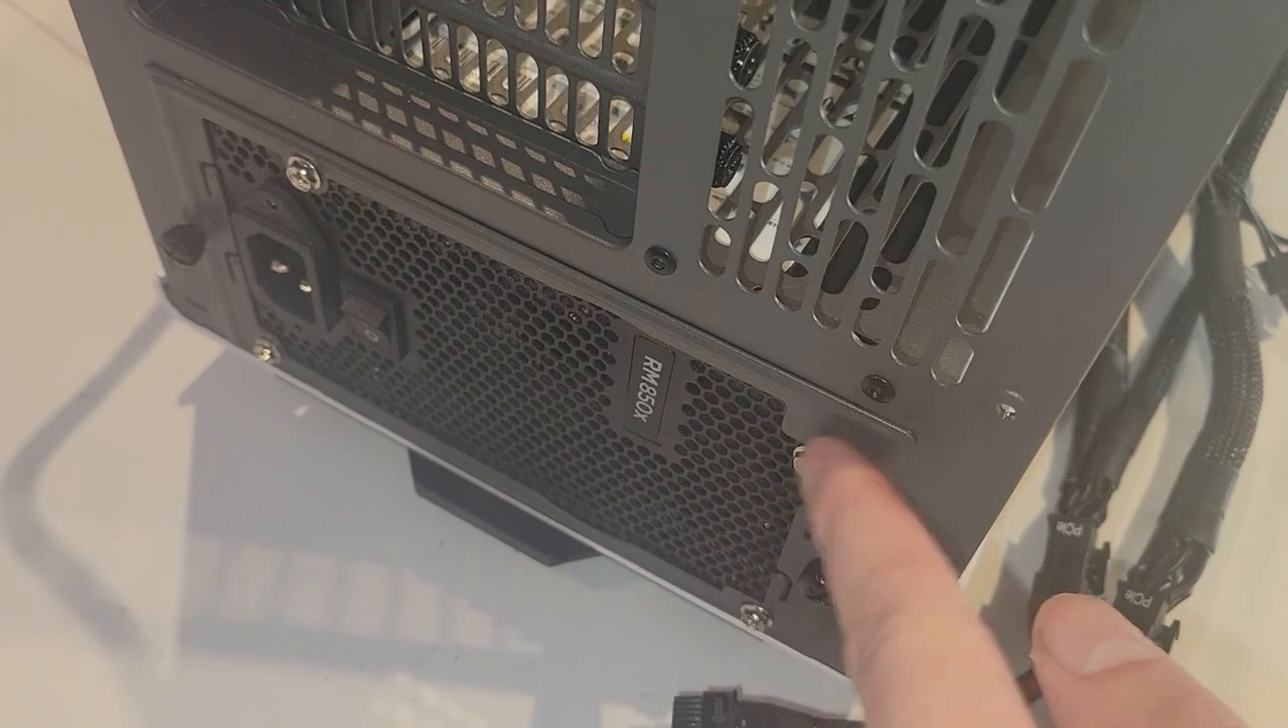Okay i got my power supply installed into the back of the case.